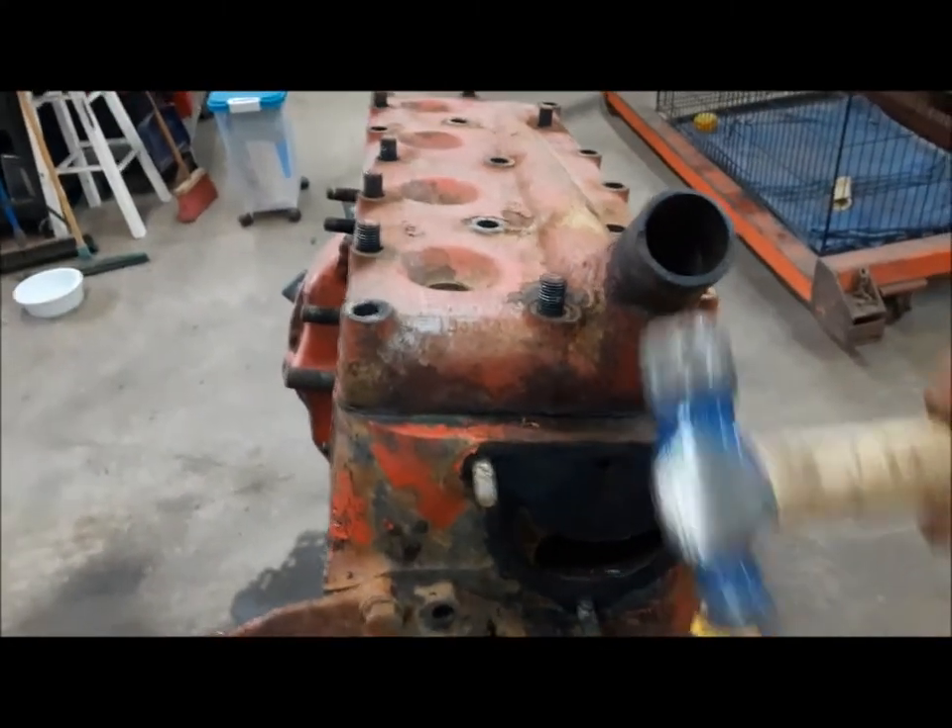Uh, thankfully most of the studs came out. There's still a few behind.